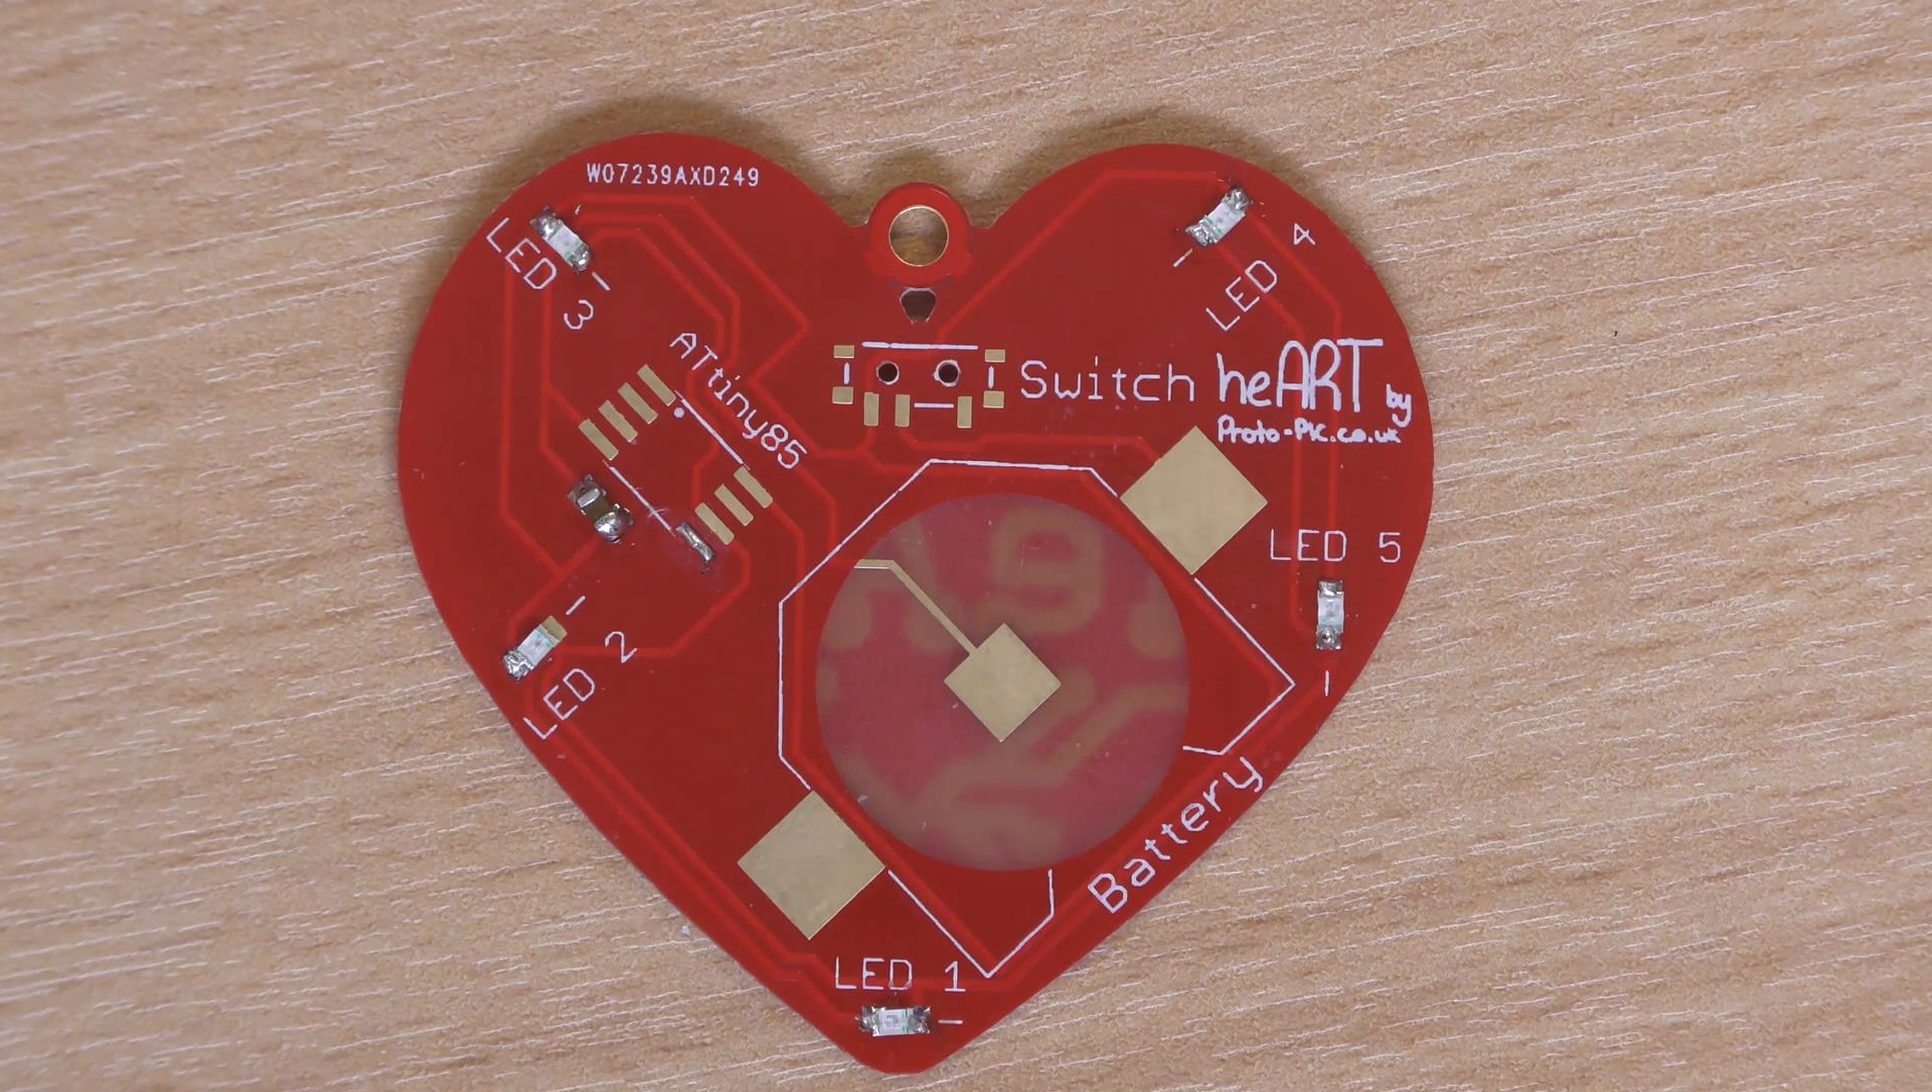Okay now that's all the LEDs in place.